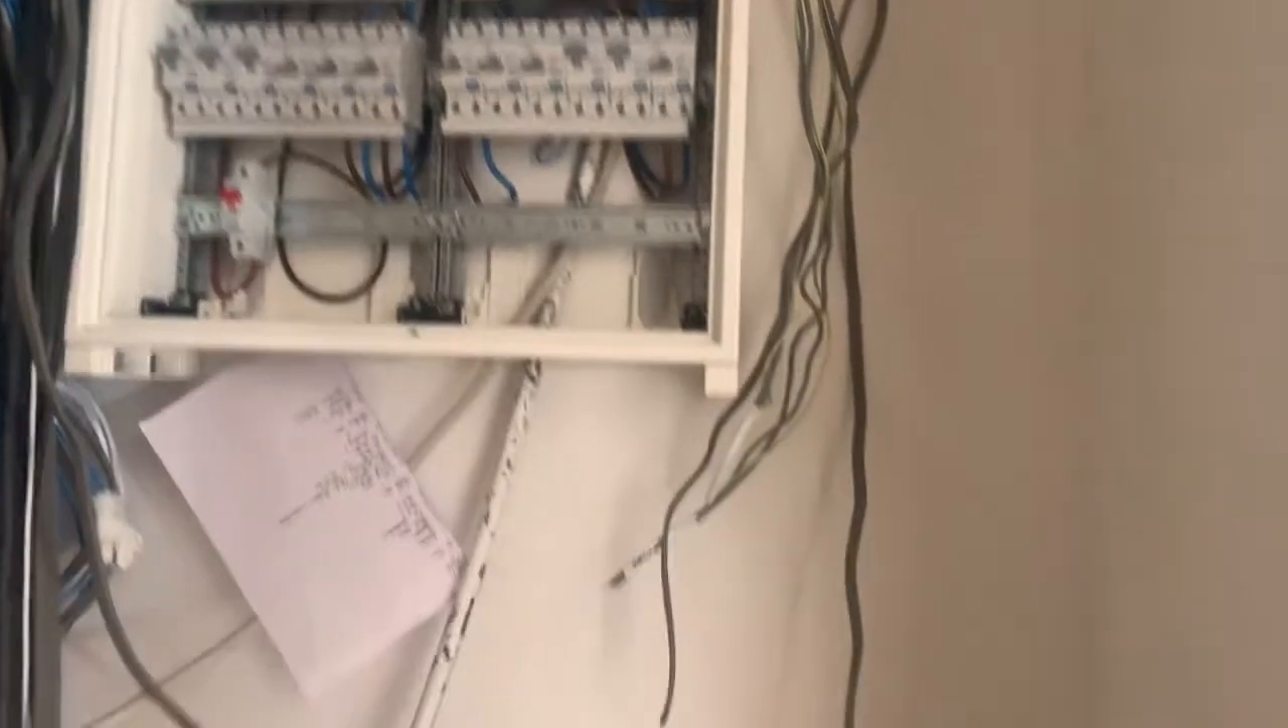Obviously this is a bare board right now we do have a cover plate to go on this and a door unit to go on it as well.